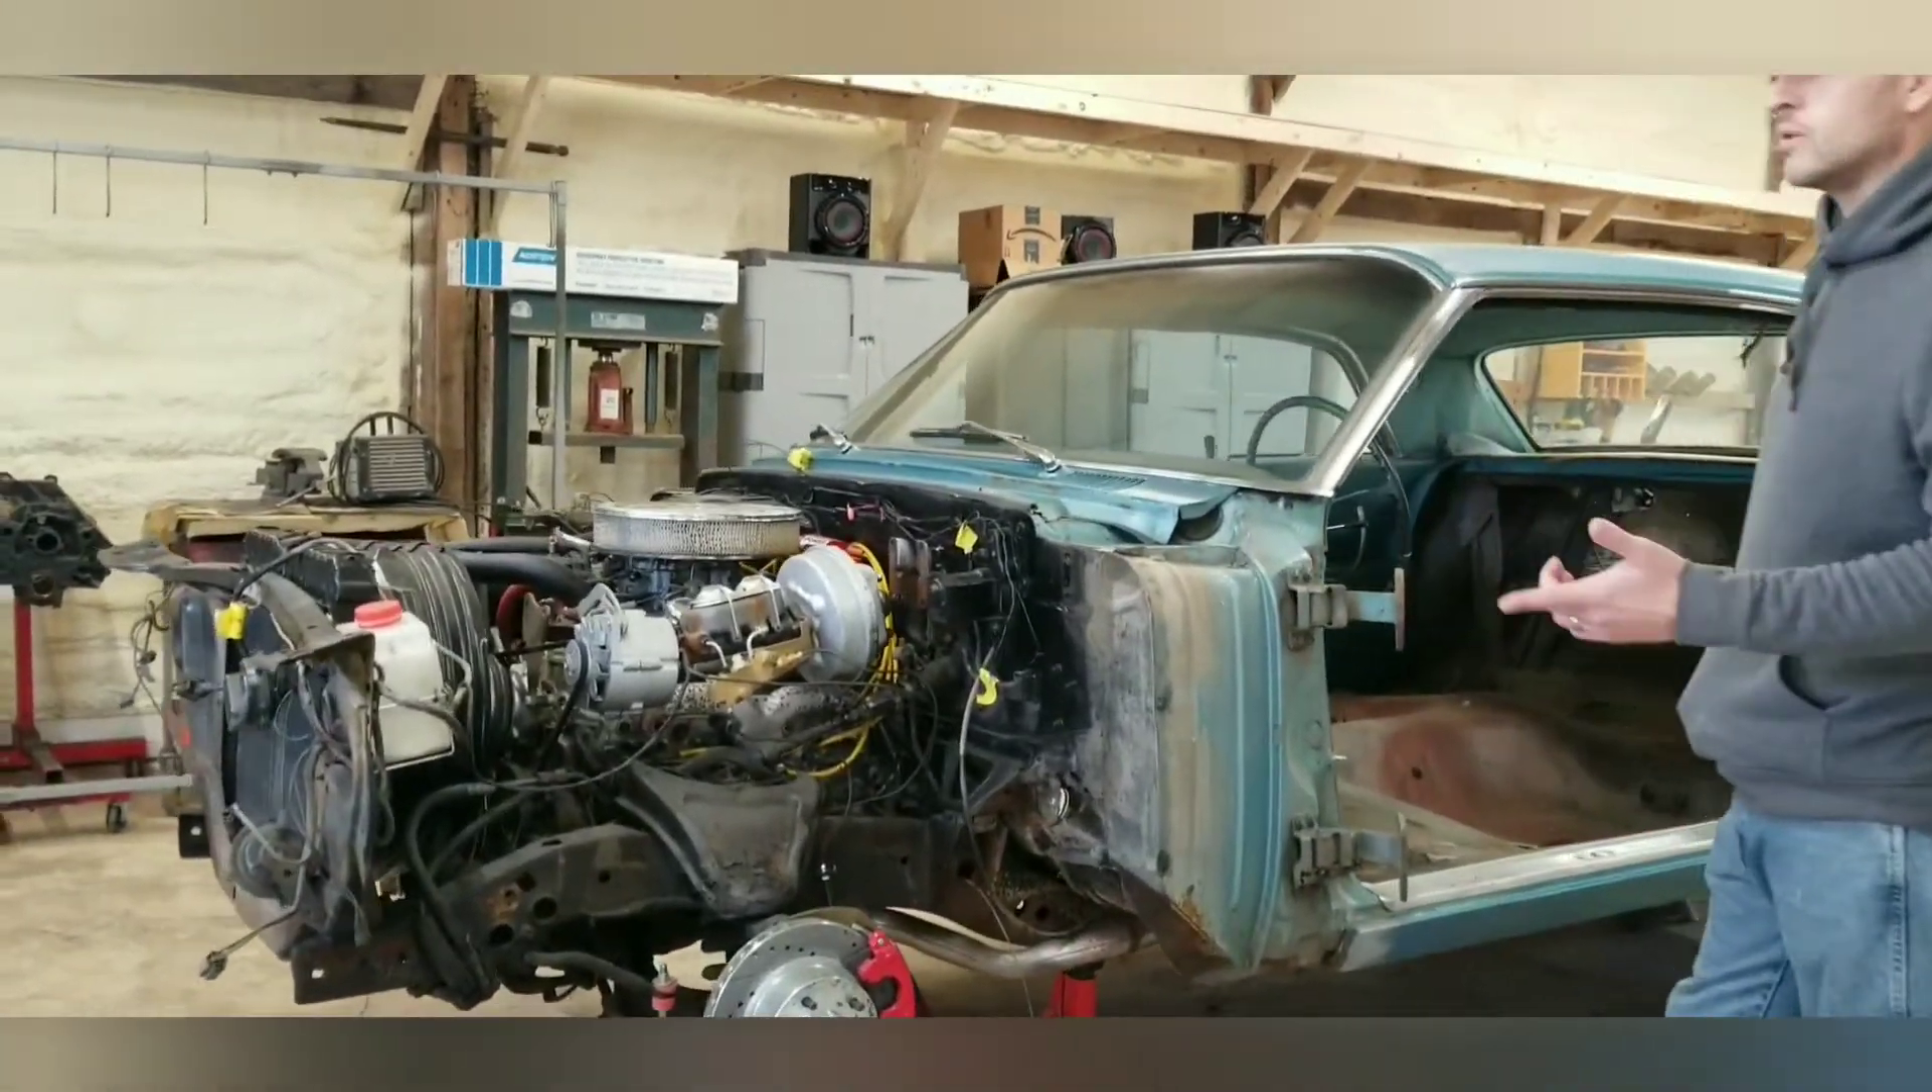We got the fenders off the hood the grill front bumper rear bumper doors trunk lid.